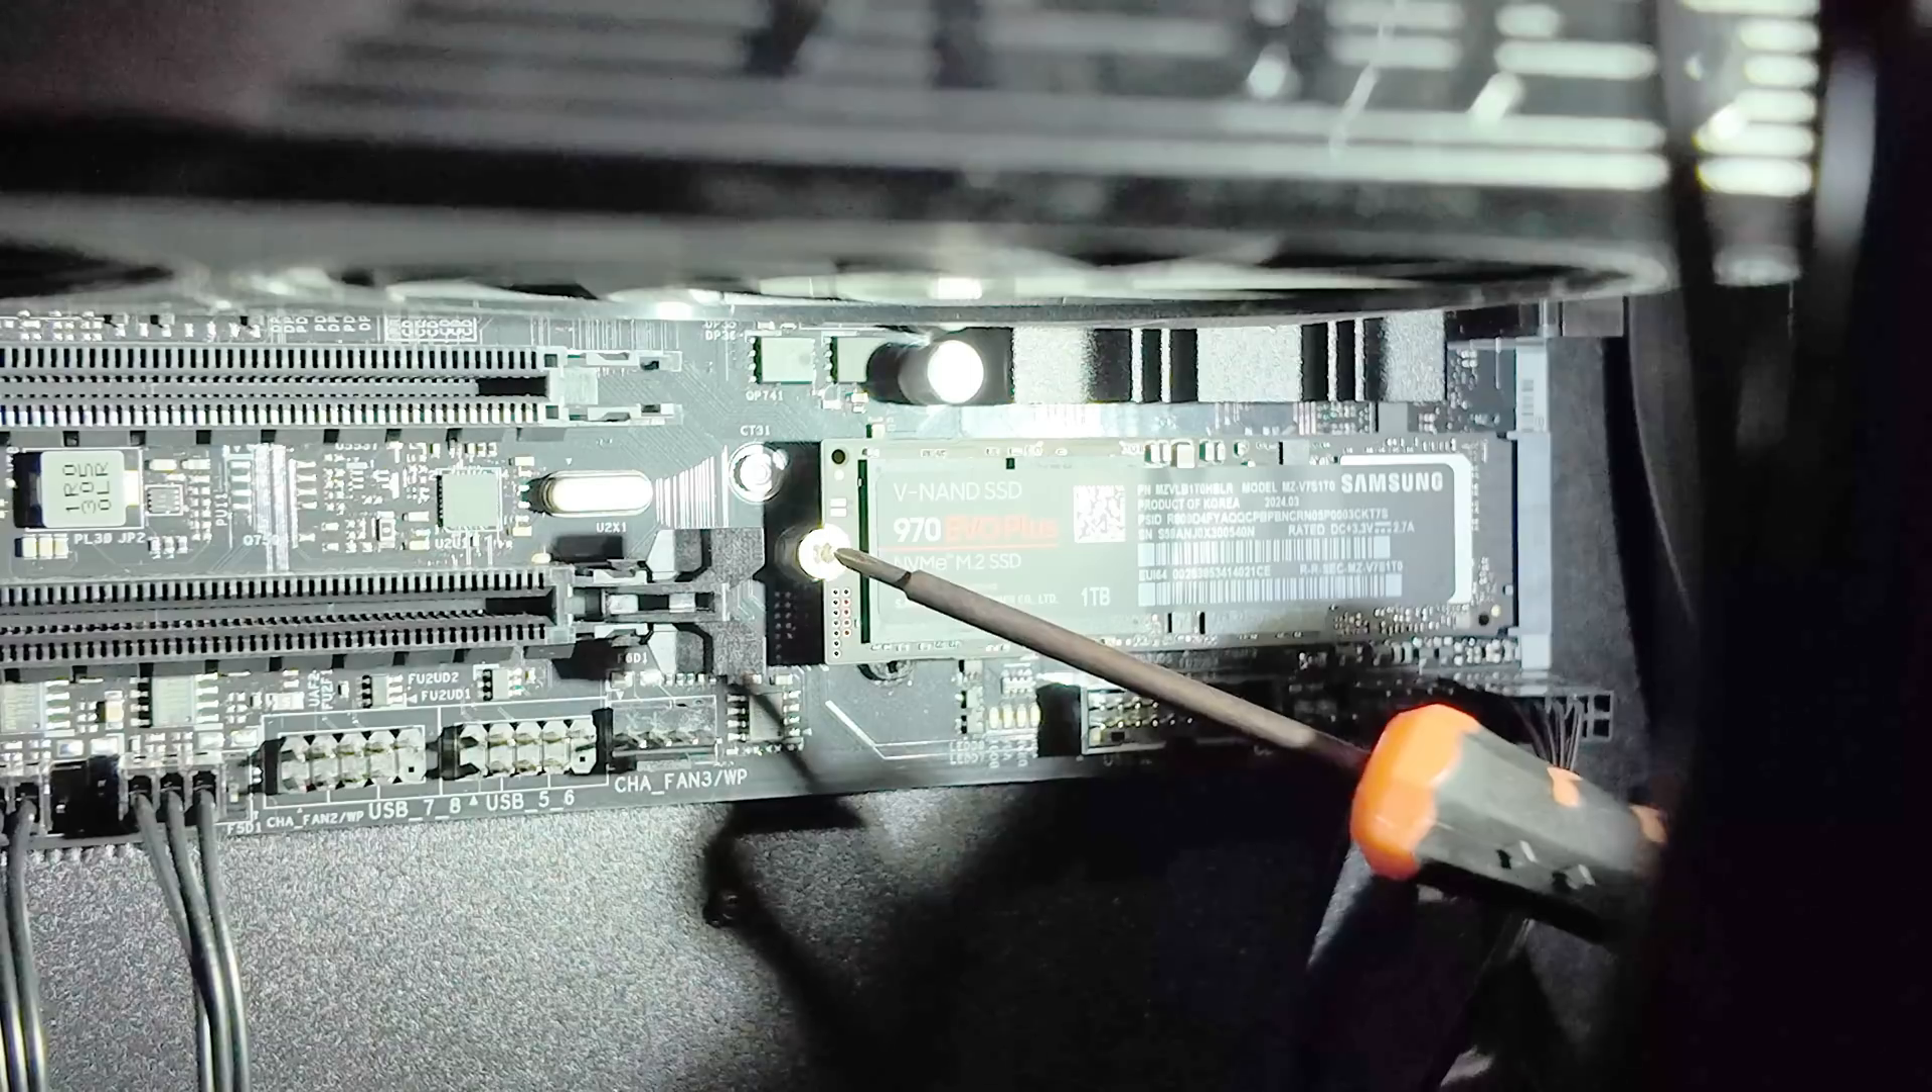You can see your NVMe and it's slotted in.